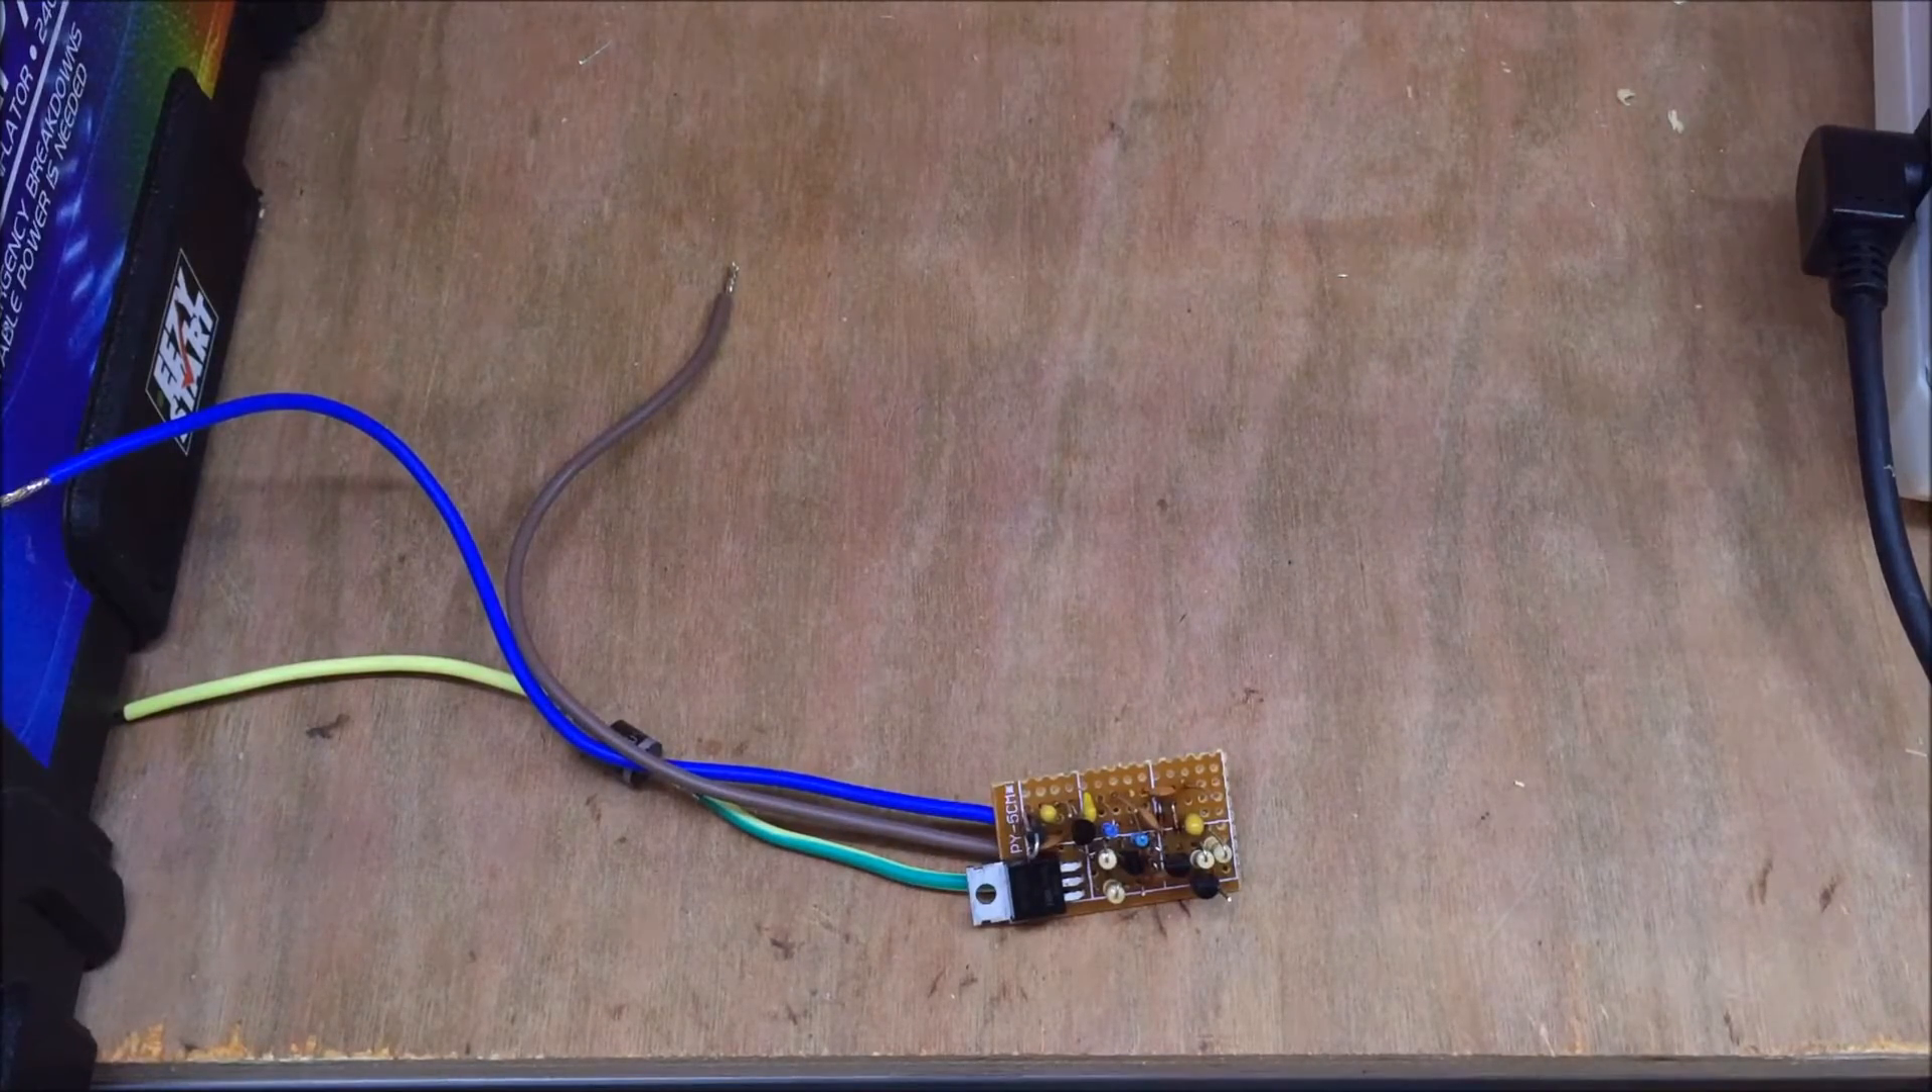My PWM5 charge controller, it's not yet got the Arduino built on top of it, but there are wires to do so.